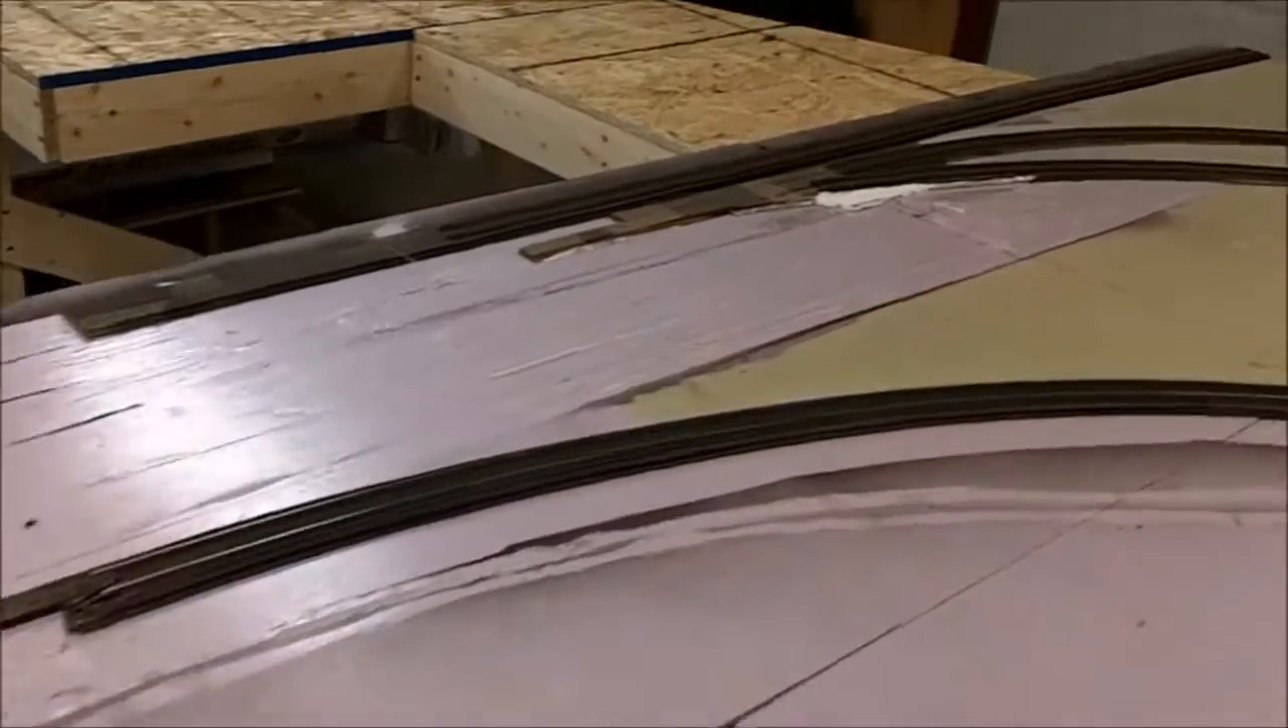Uh i still need to tear out all this track here yet.